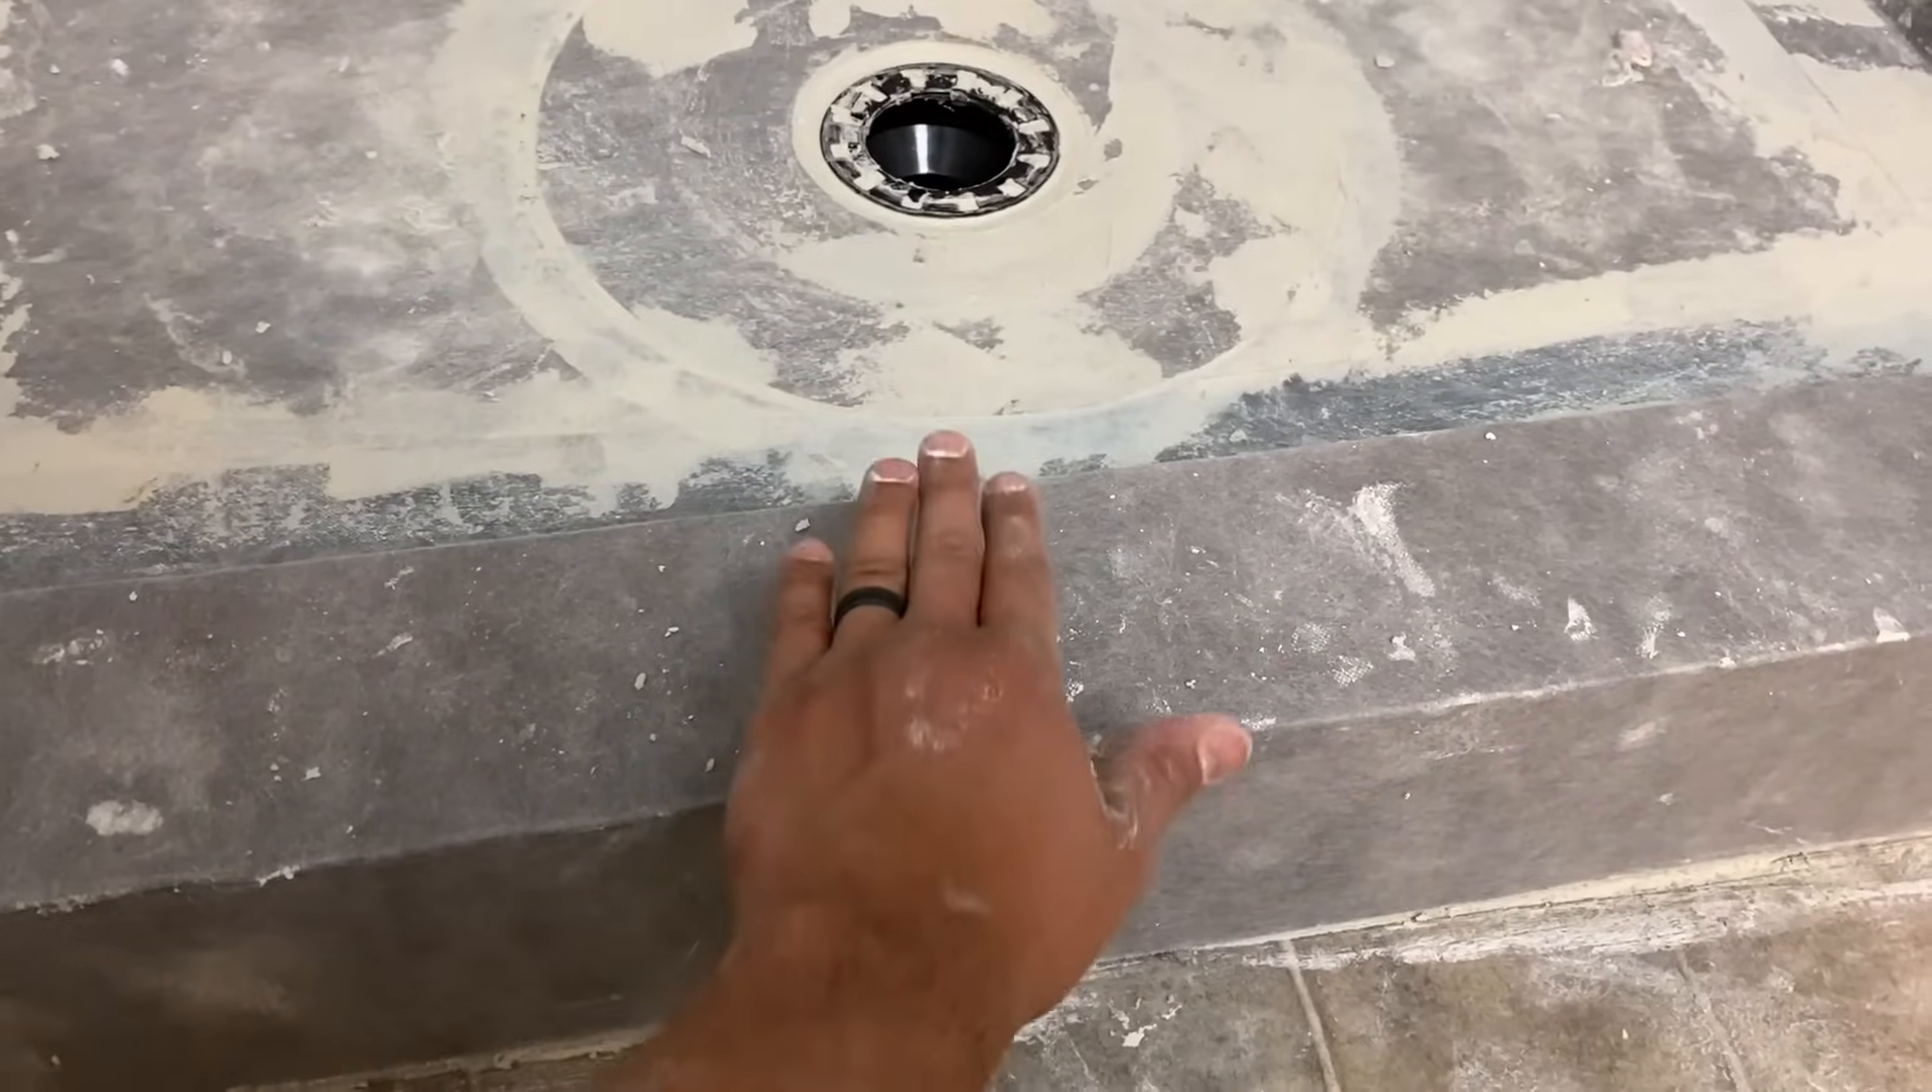Then we got our shower curb installed, and we made sure that we sloped it inward.